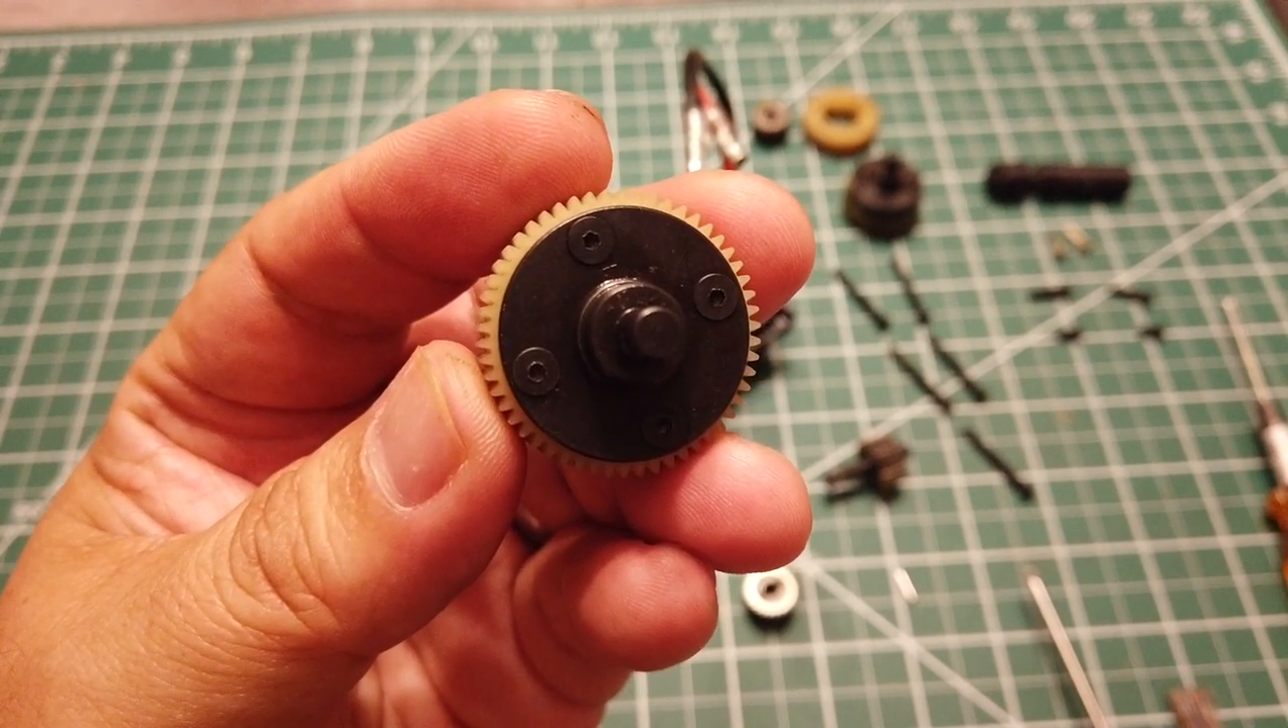Here's the 53 tooth gear reattached using the four screws.